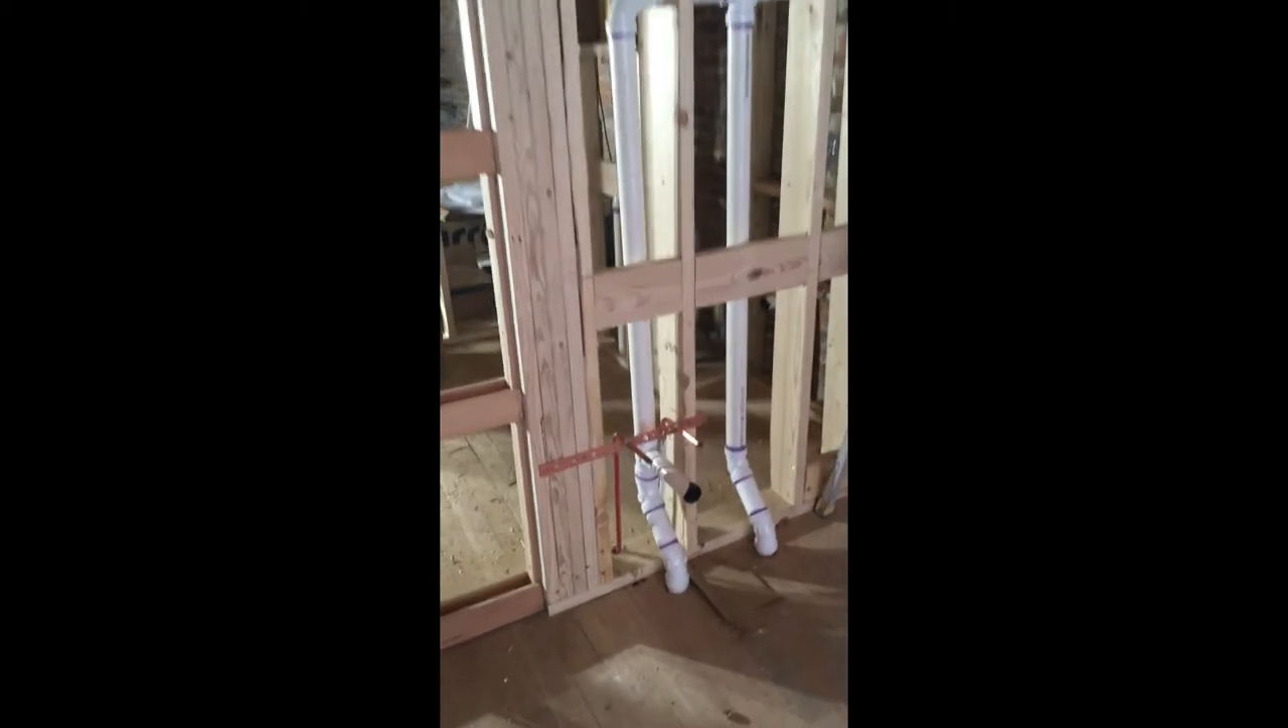The plumbers got most of the plumbing roughed in.